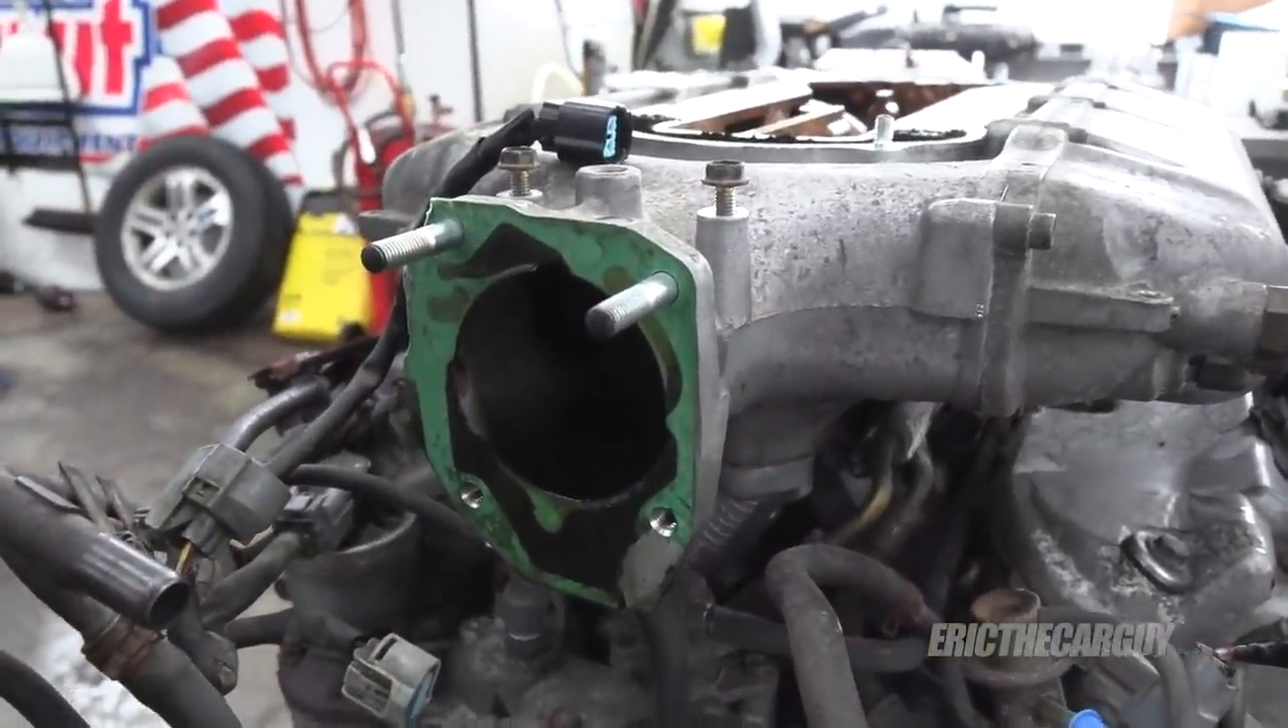Now keep in mind my throttle body is already removed.